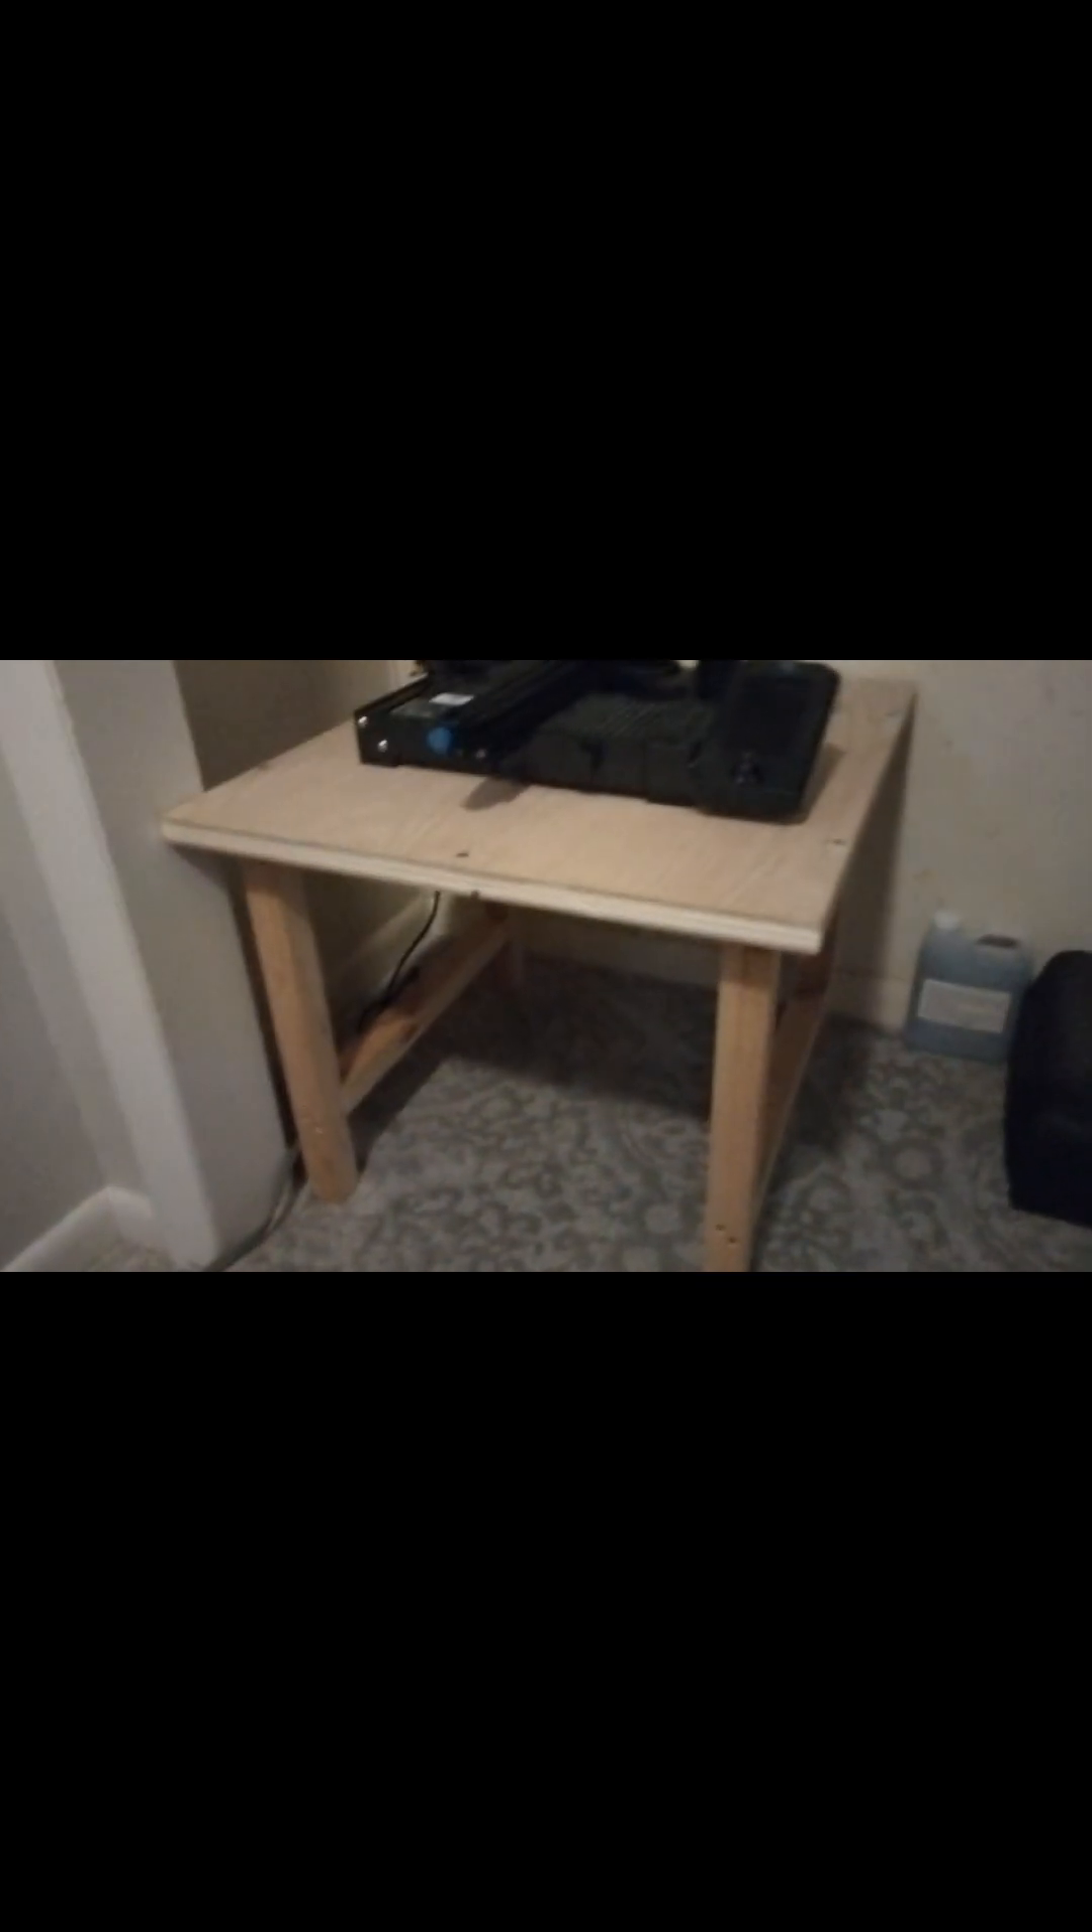That was quite the mess, and I got this table in place under here.